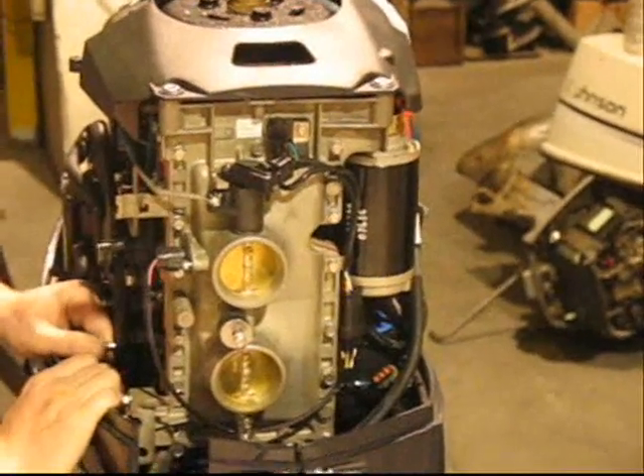I've already removed the front airbox cover off of the engine.